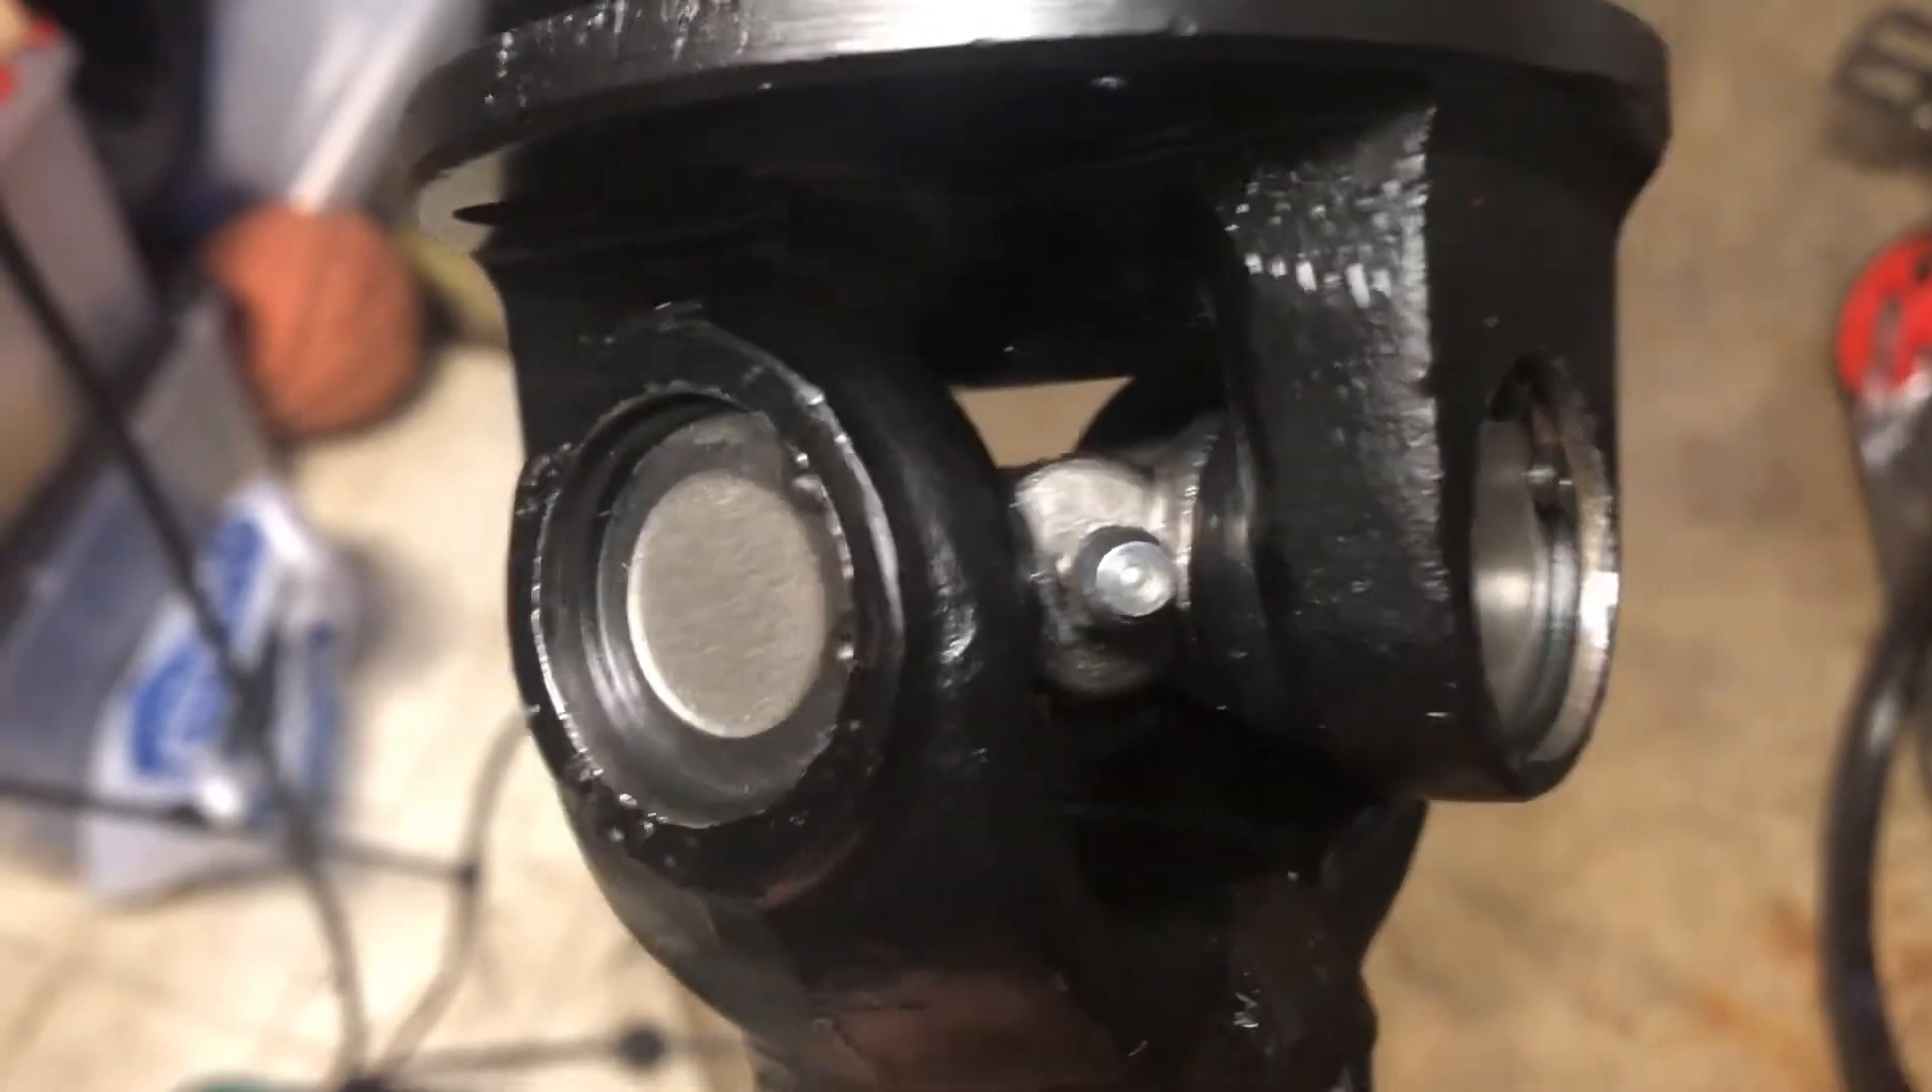Universal joint is in I even managed to get the universal joint grease nipple in.